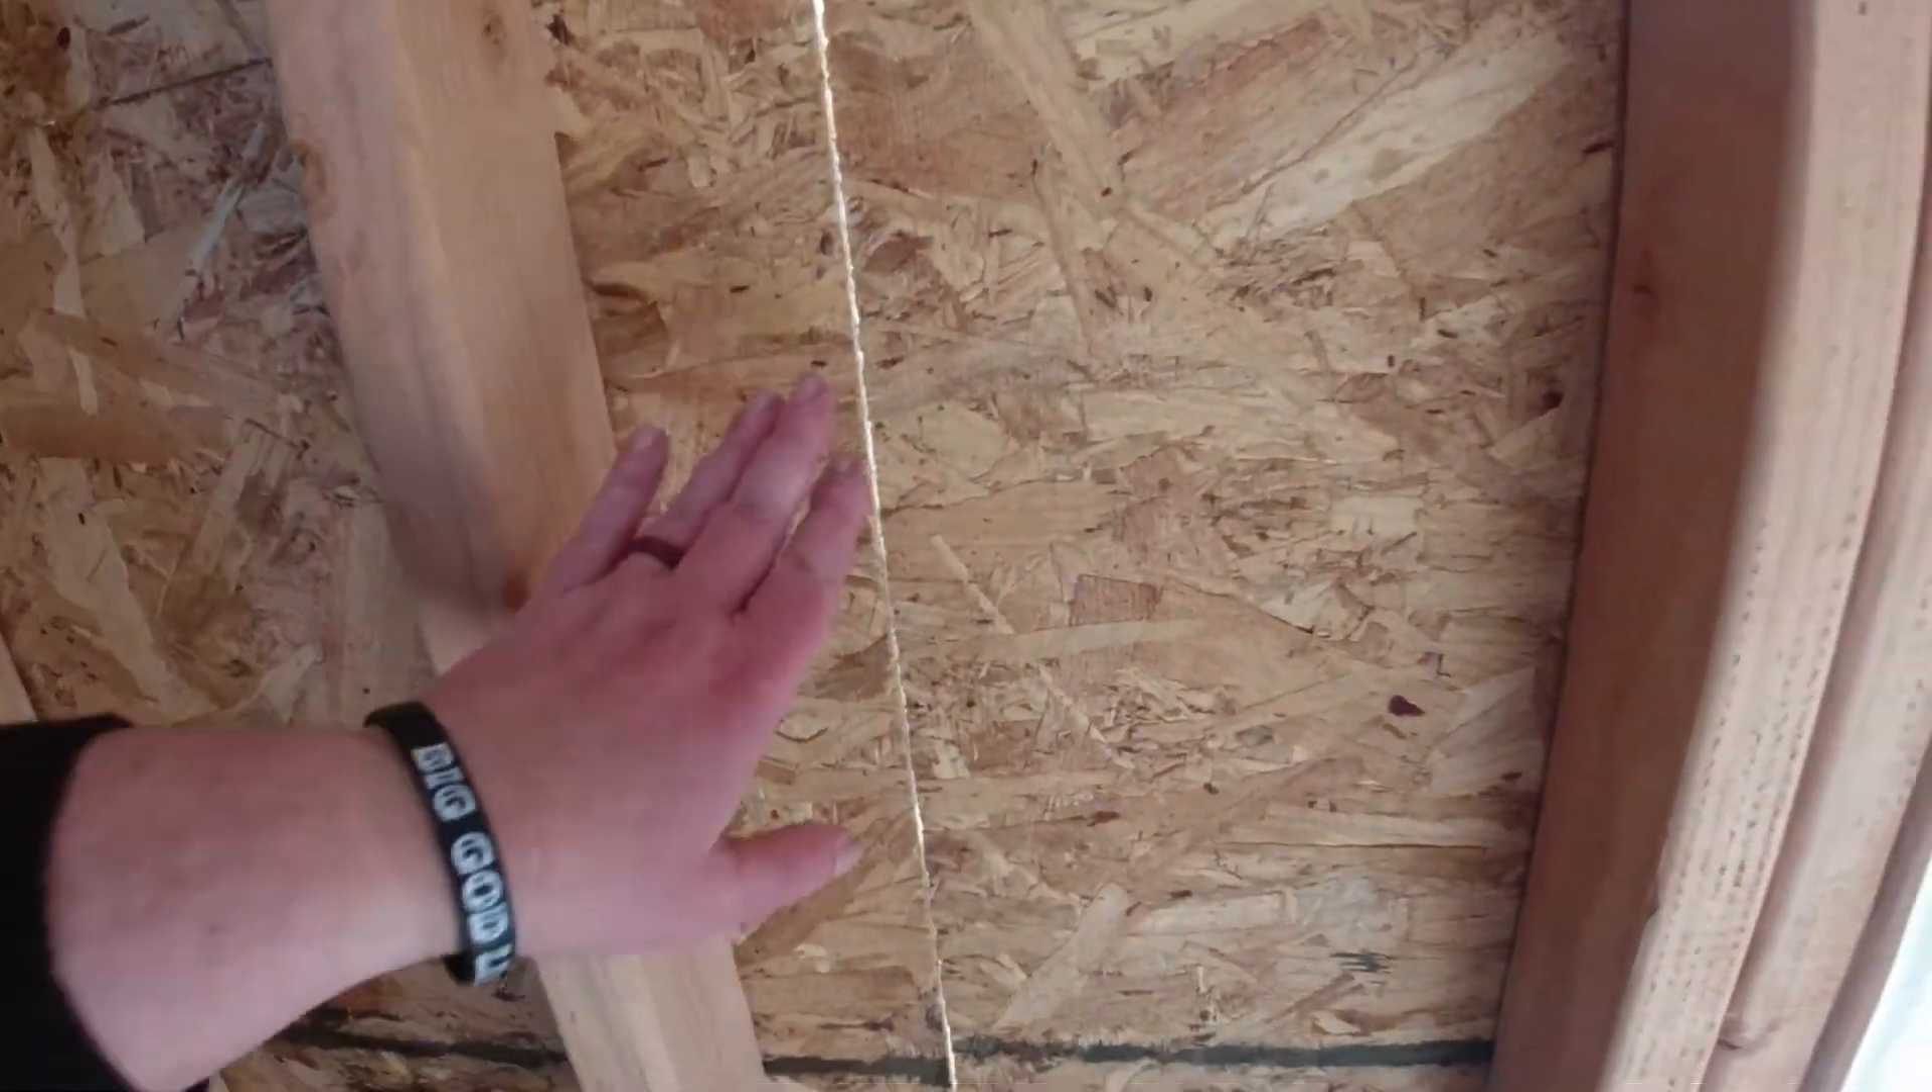We were trying to see if because we have this gap right here just because these boards are not perfect we were trying to see if we could use the spray foam down there.